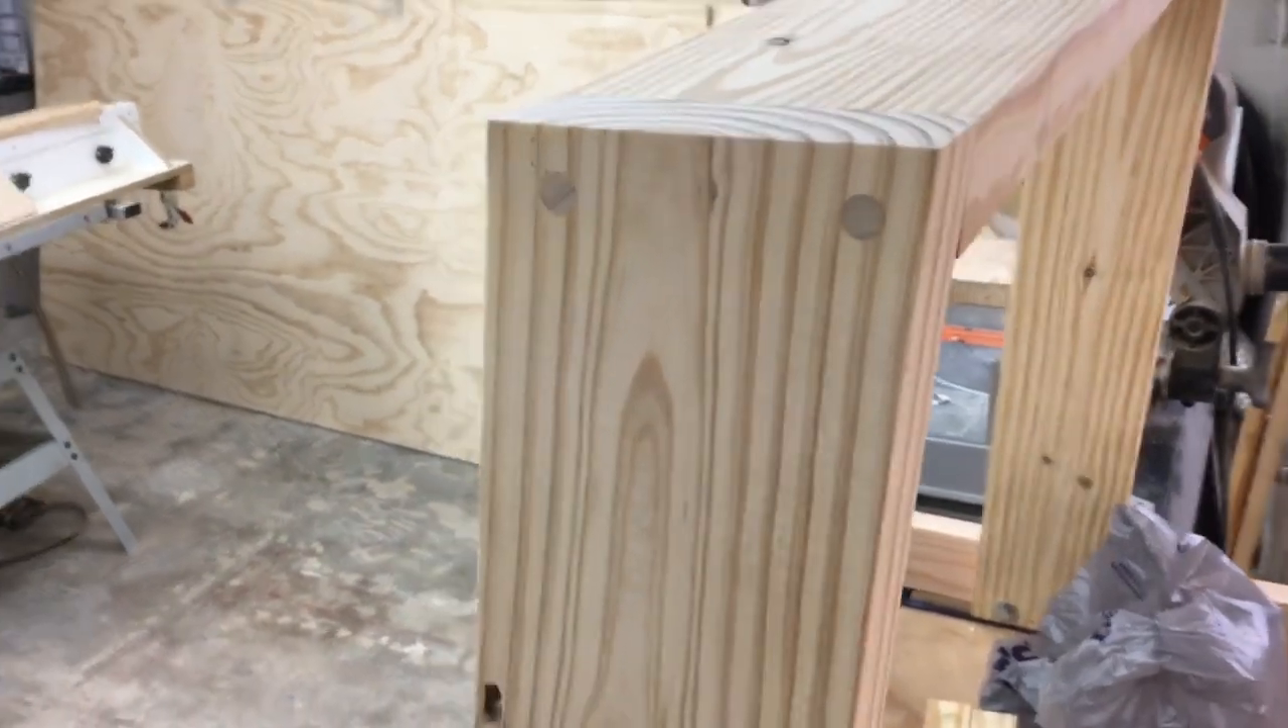I want to give you one quick look at the finished table legs and this is the bottom of it and you can see the dowel rods there that are pinned that hold that base in position.